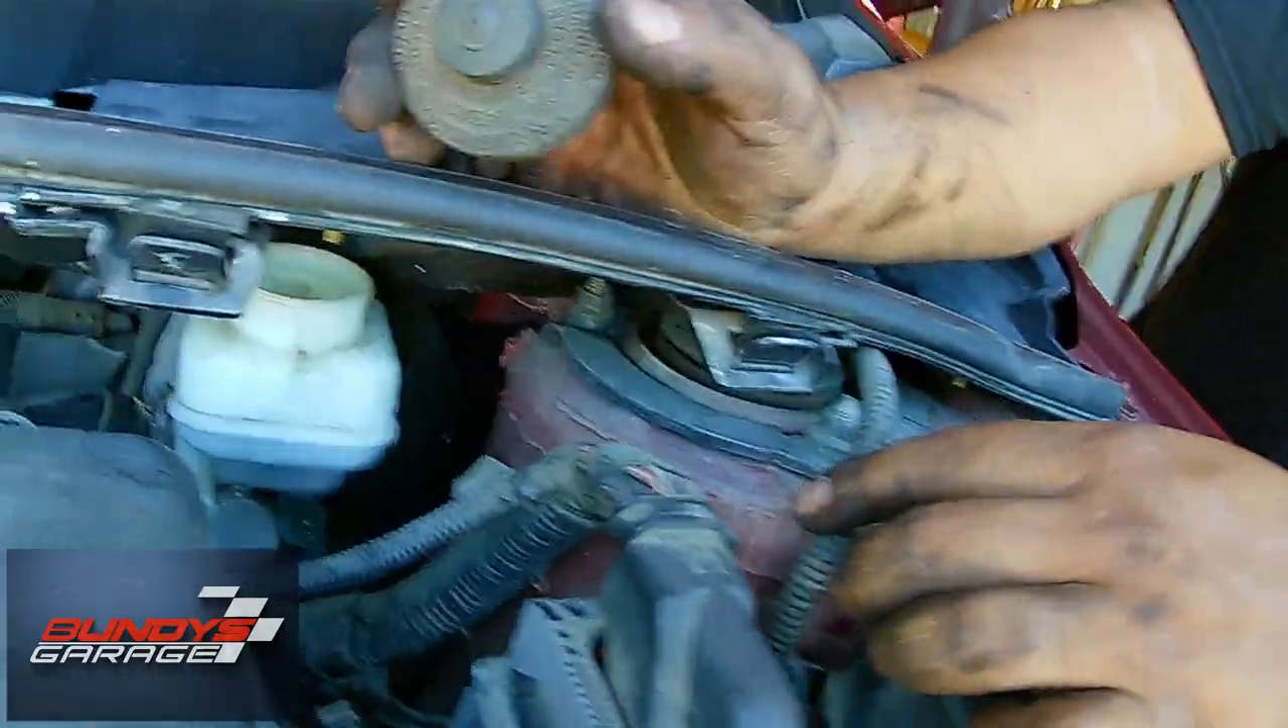Before I started collapsing the pistons, I actually went ahead and removed the cap to the reservoir, brake reservoir, right there.